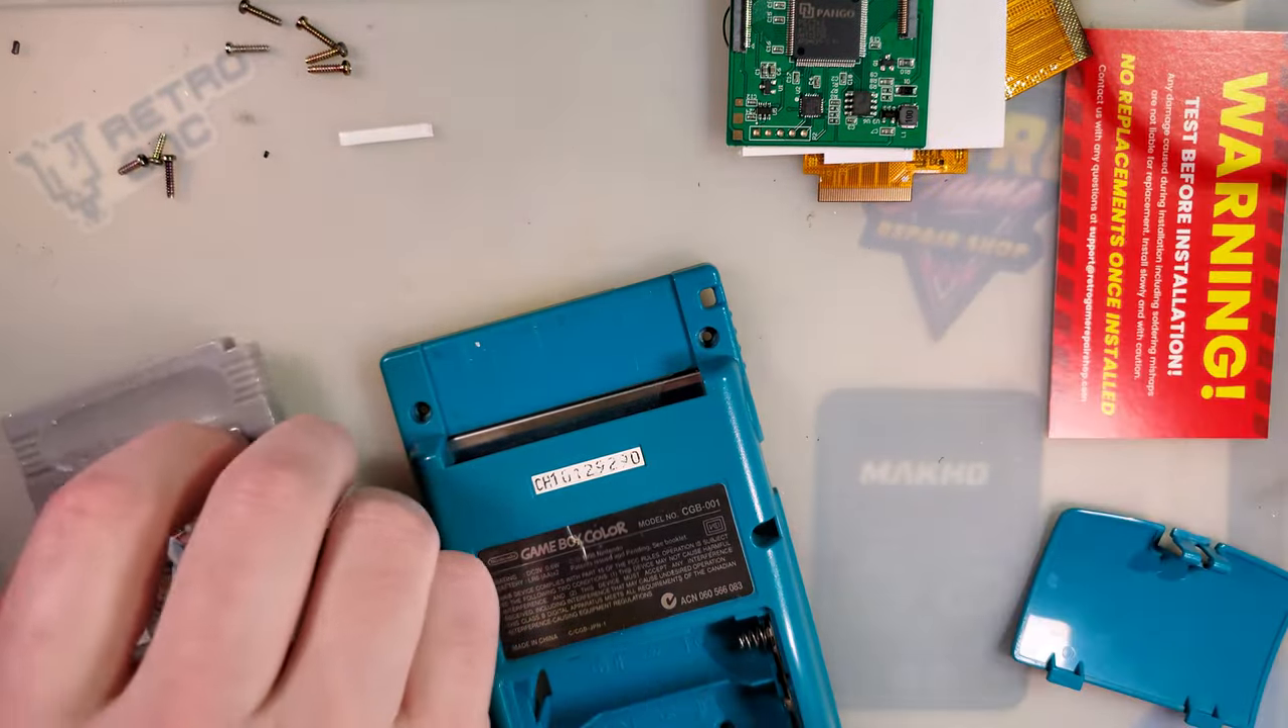I have in the name of expediency already taken out most of the screws.